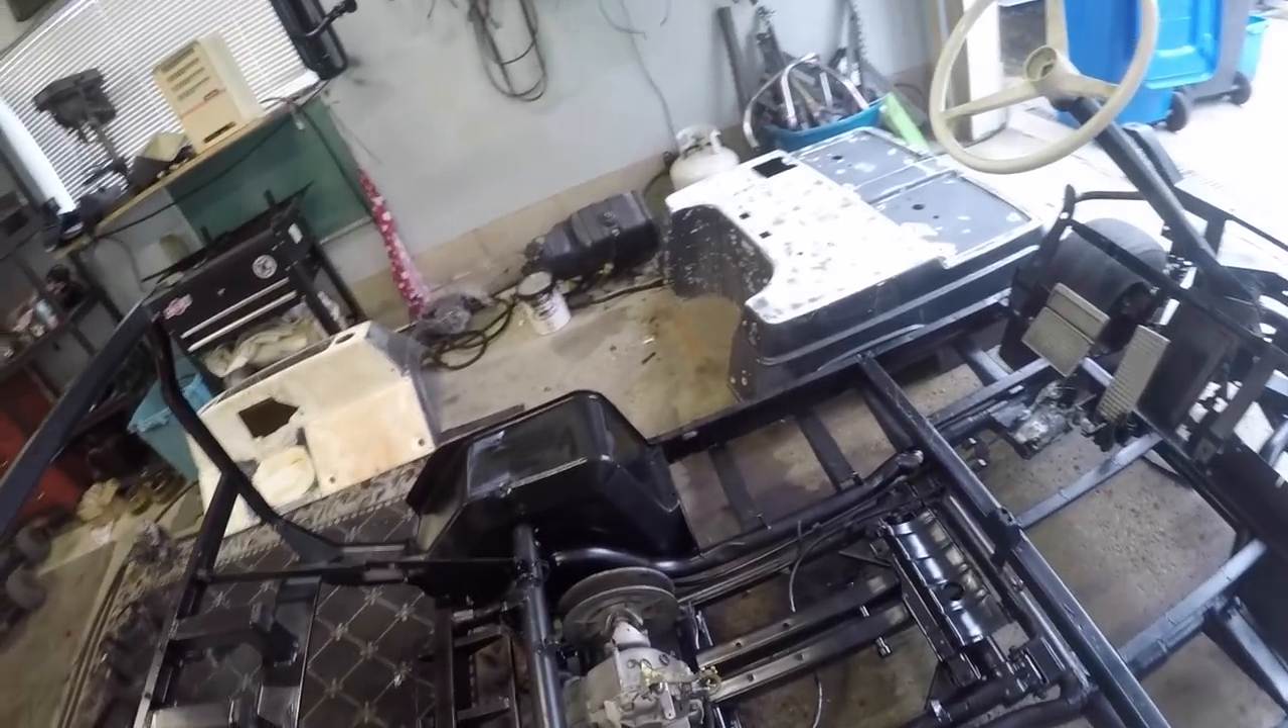I got the body off her. She's a body off restoration she is.